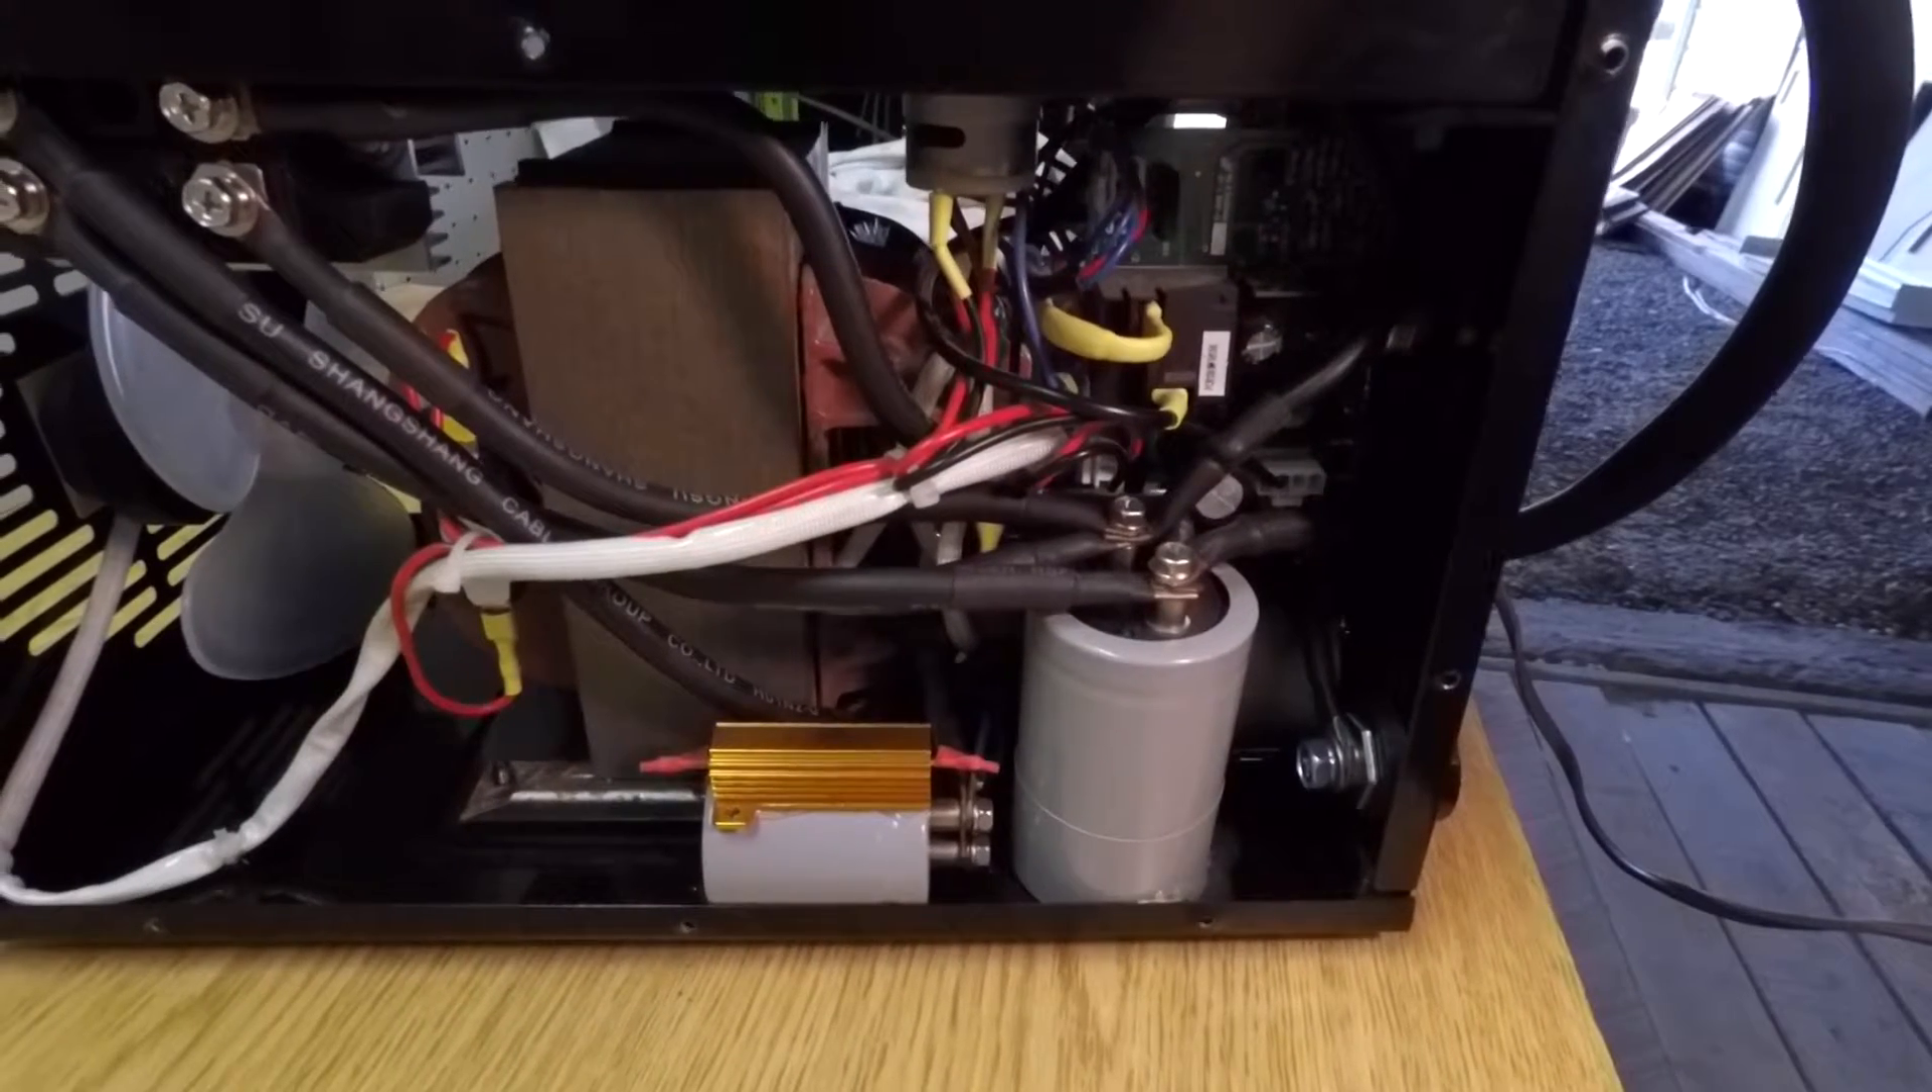I've got my capacitors in there and all wired up.